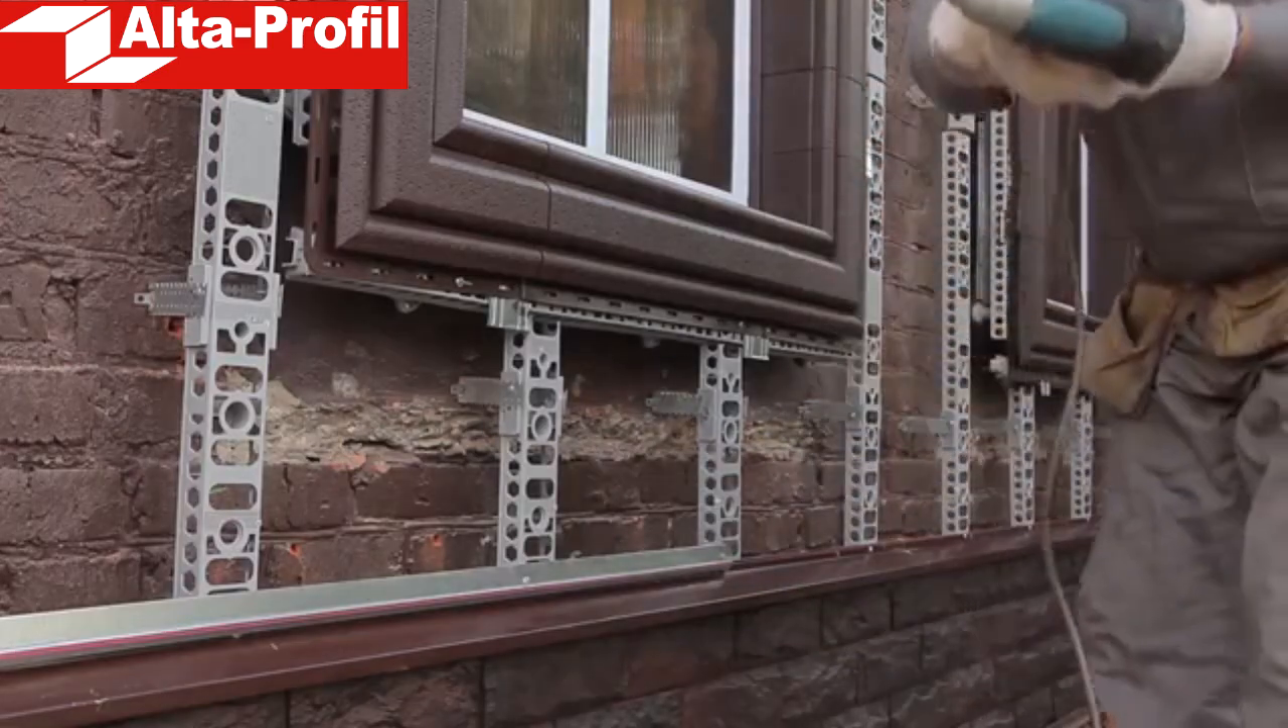We remind you that we visually highlighted the base of the building with the bottom row of panels by setting a metal gutter on them.